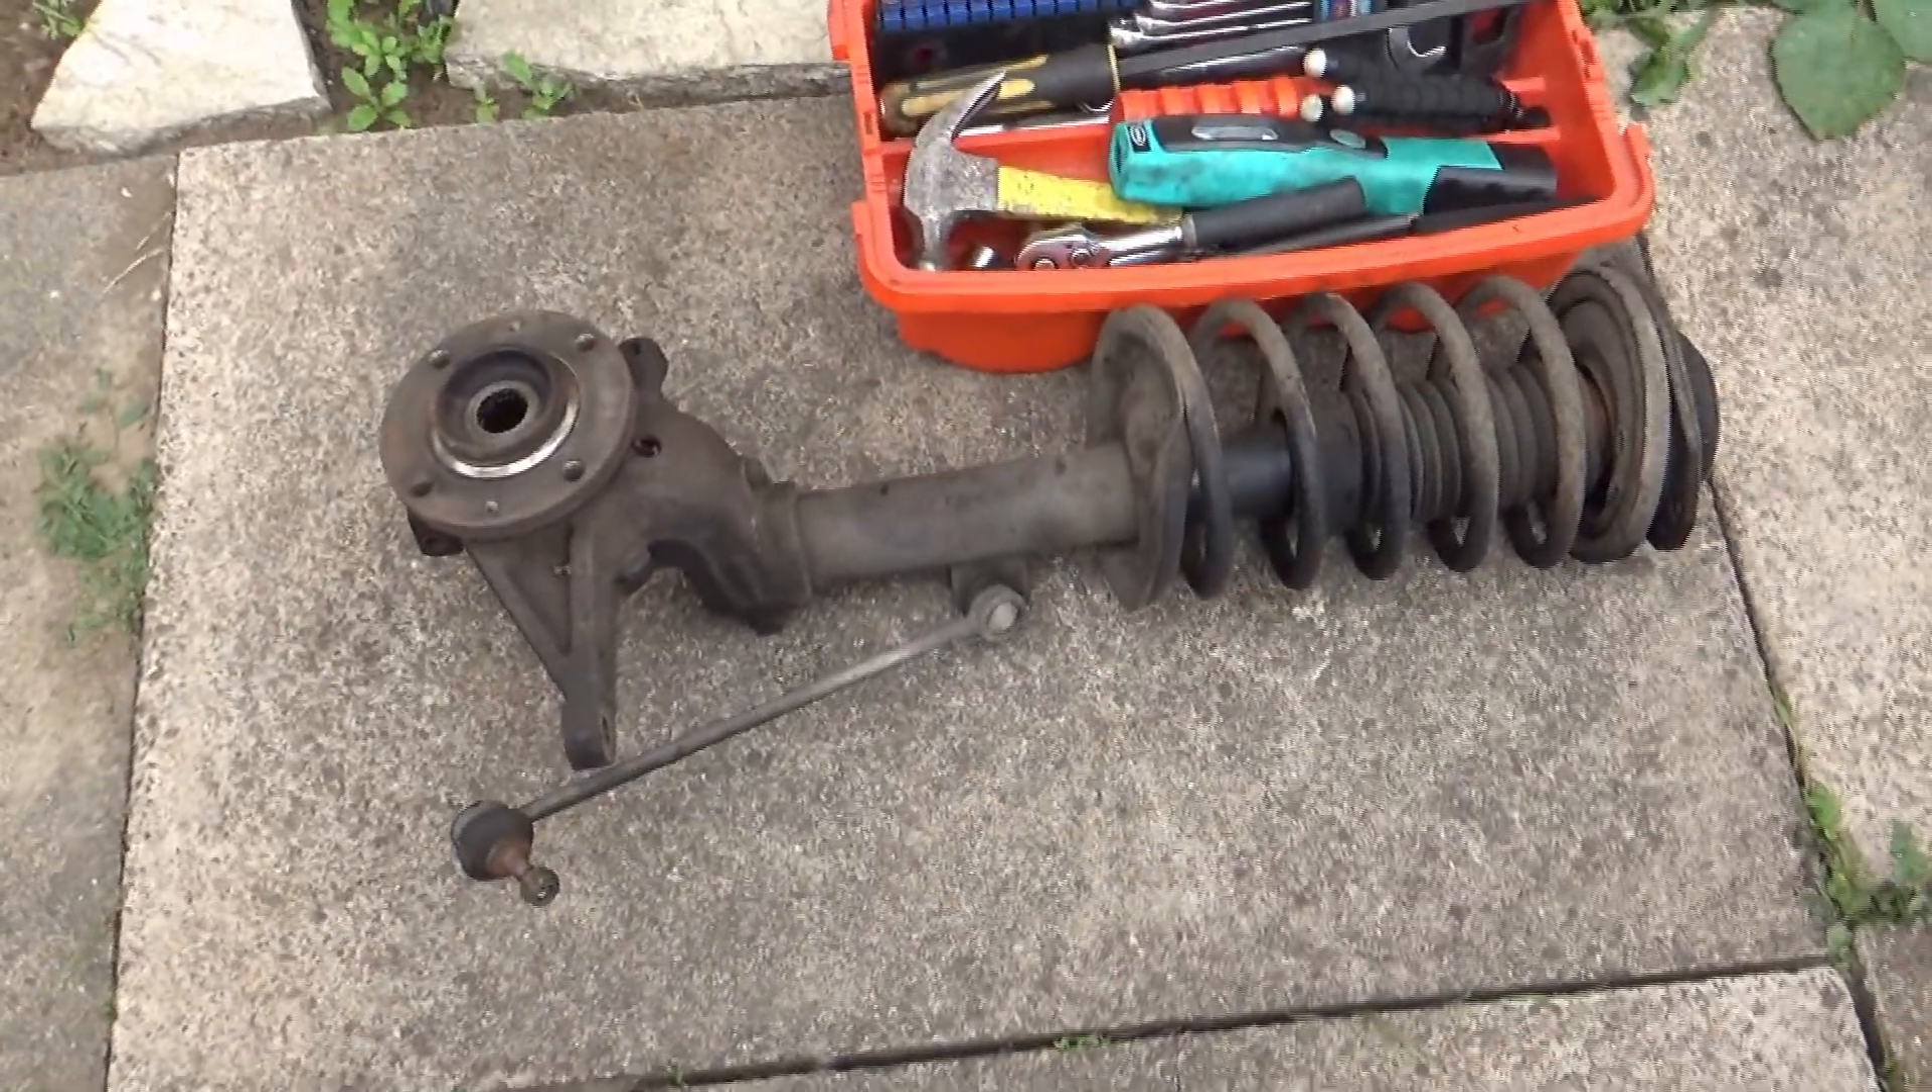All three bolts are out so guys we've got the passenger side suspension leg there complete.